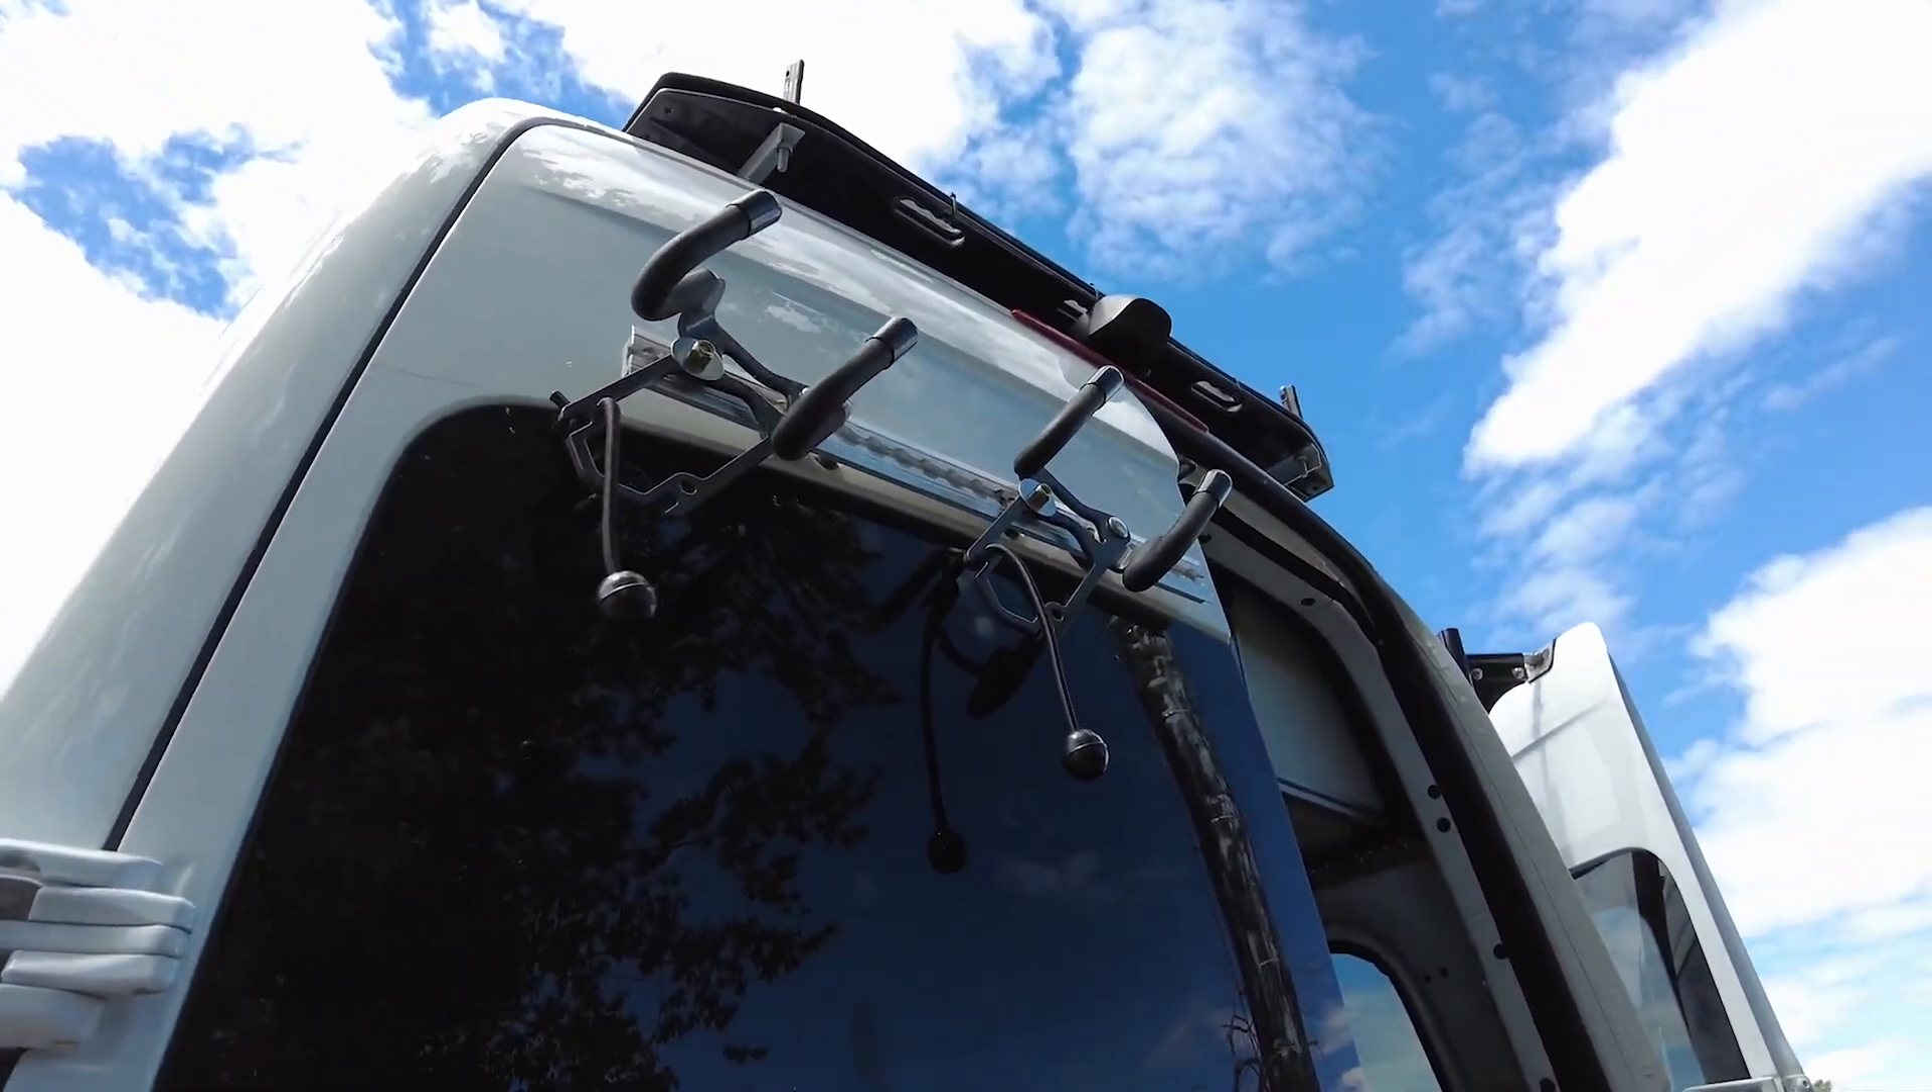So, after a couple hiccups and modifications, we now have the bracket up there and it really looks nice.